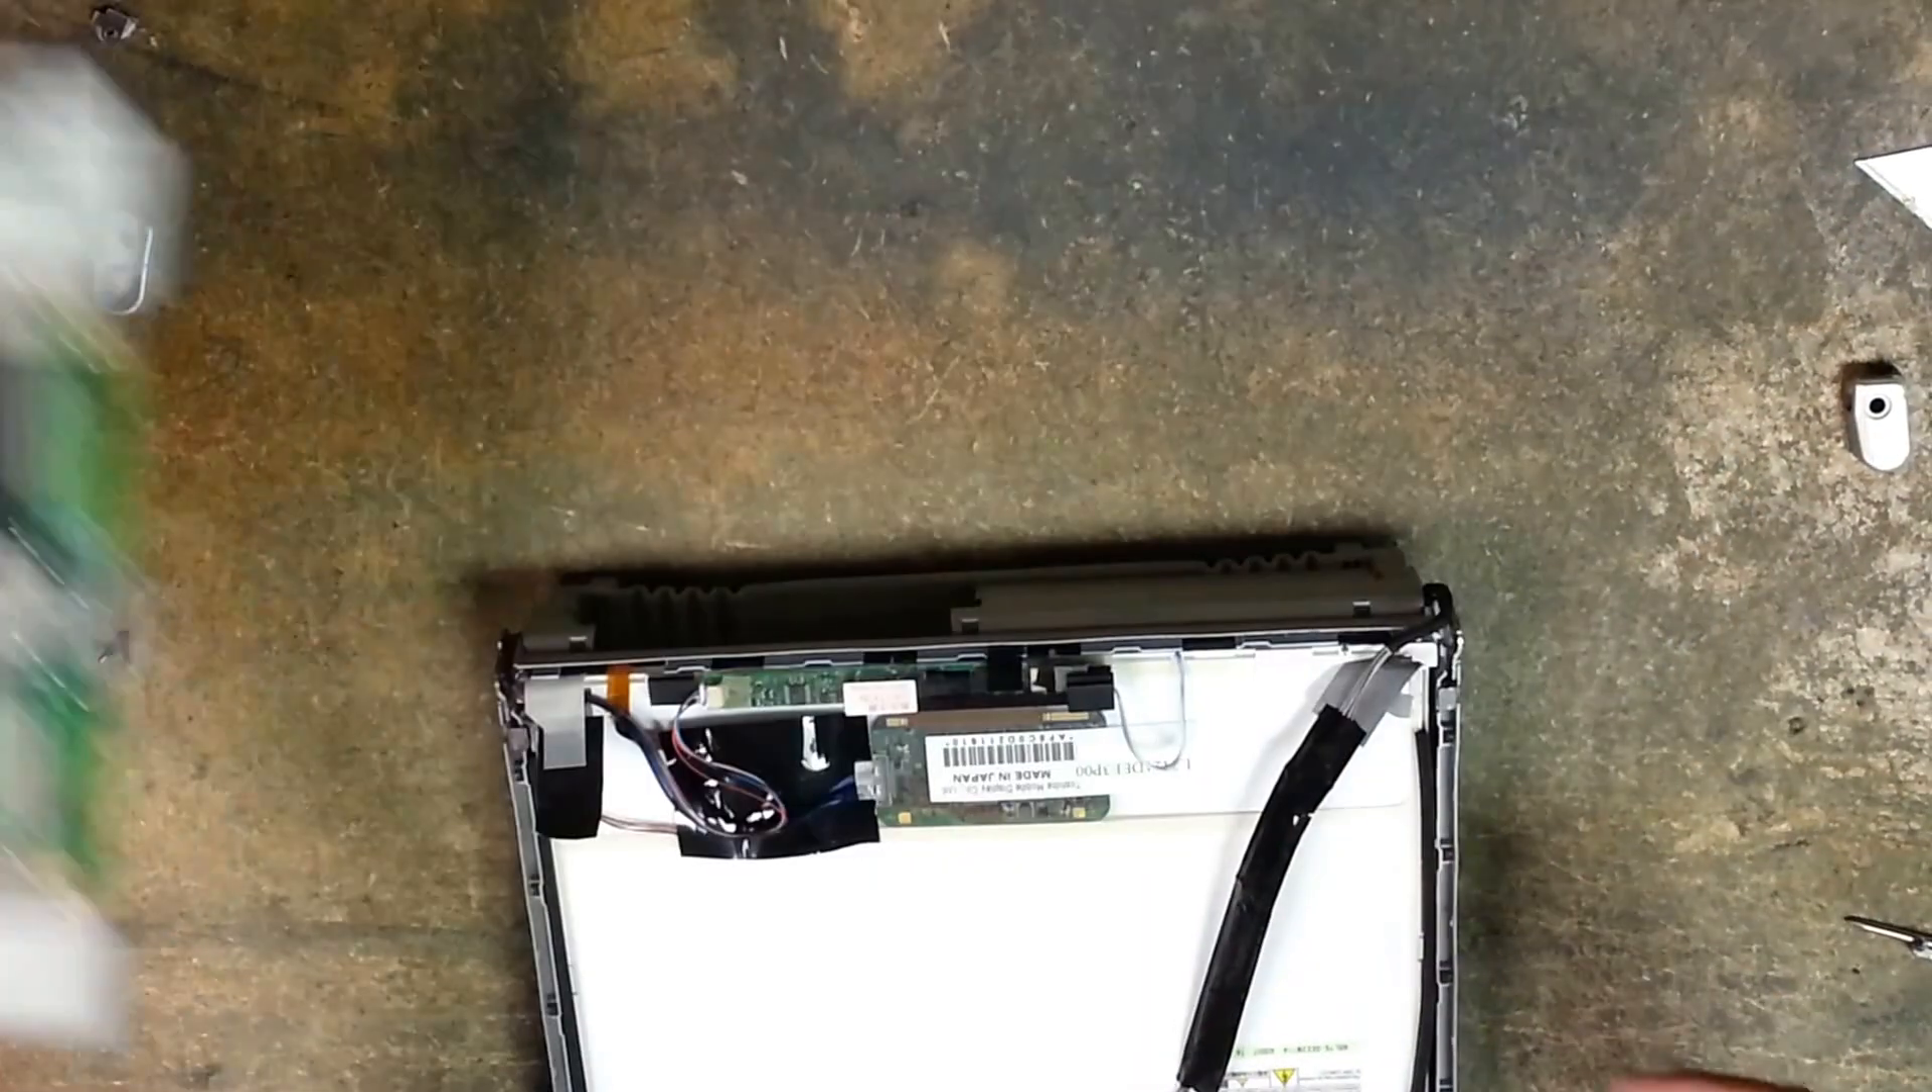You have removed your lid. So, now we have access to your LCD.